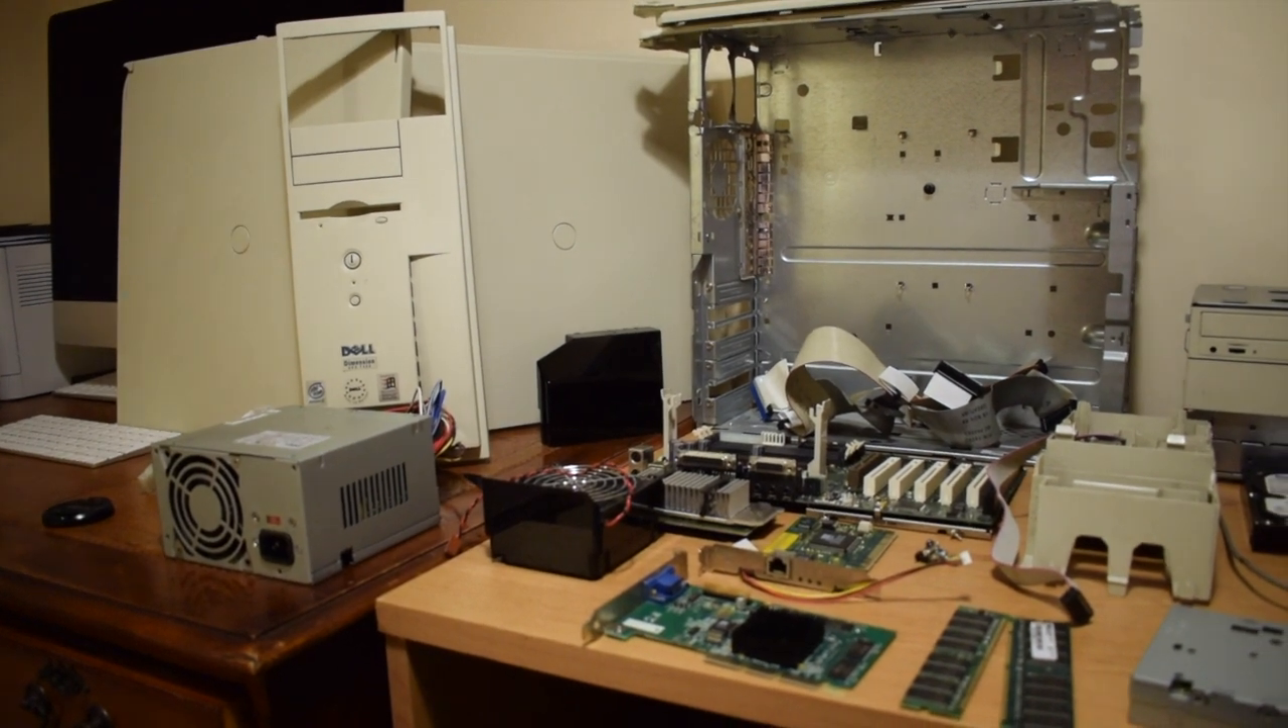Okay so I've disassembled the Dell unit.